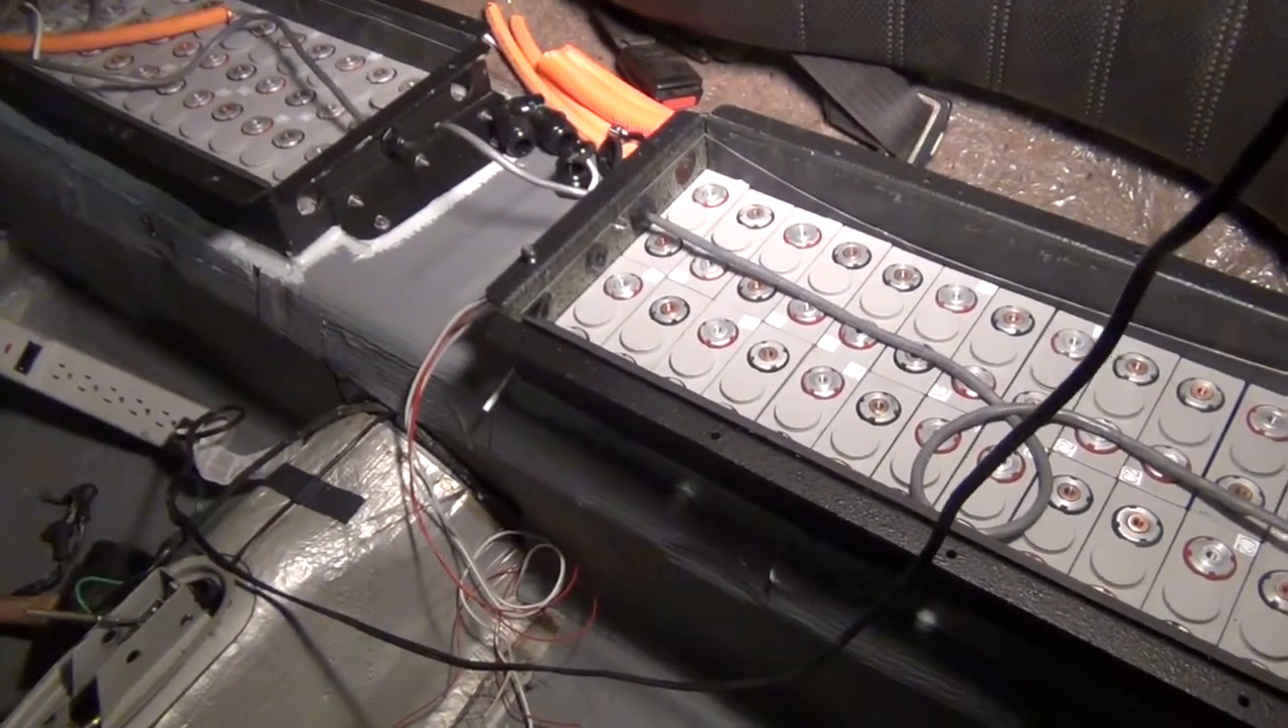Here are the rear seat boxes that have all the batteries now in them.